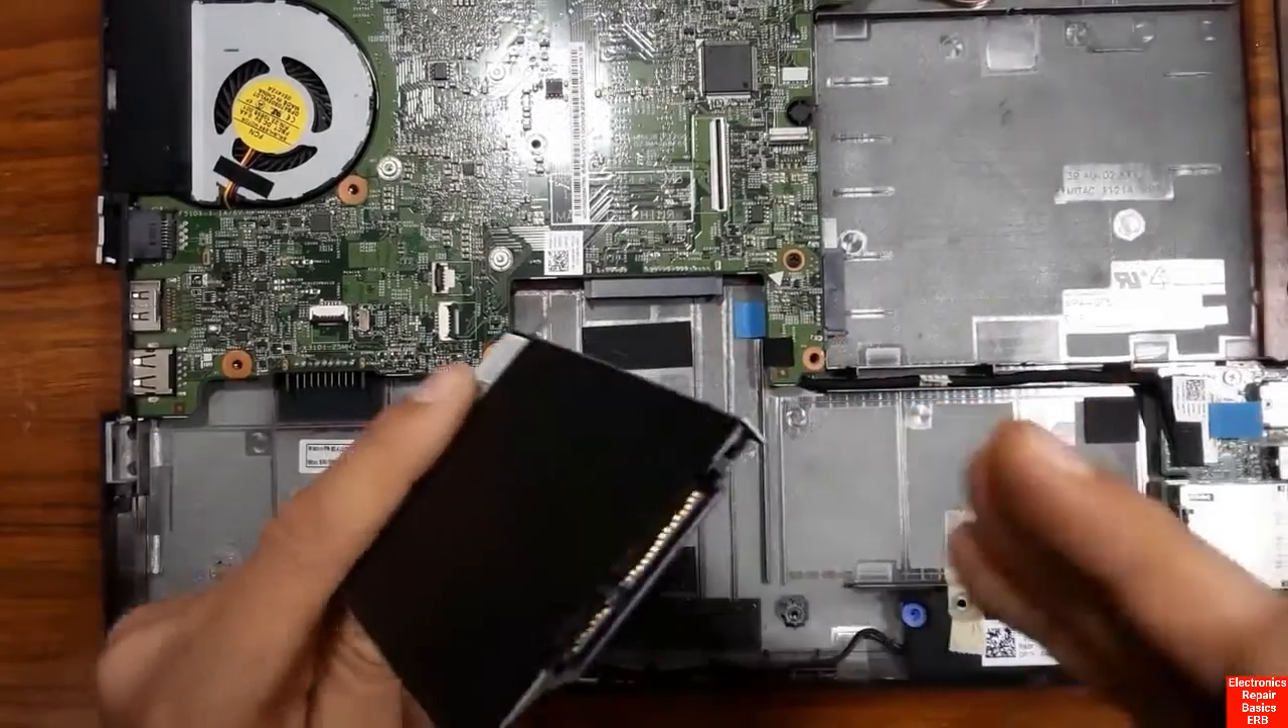Now the hard disk drive is removed.